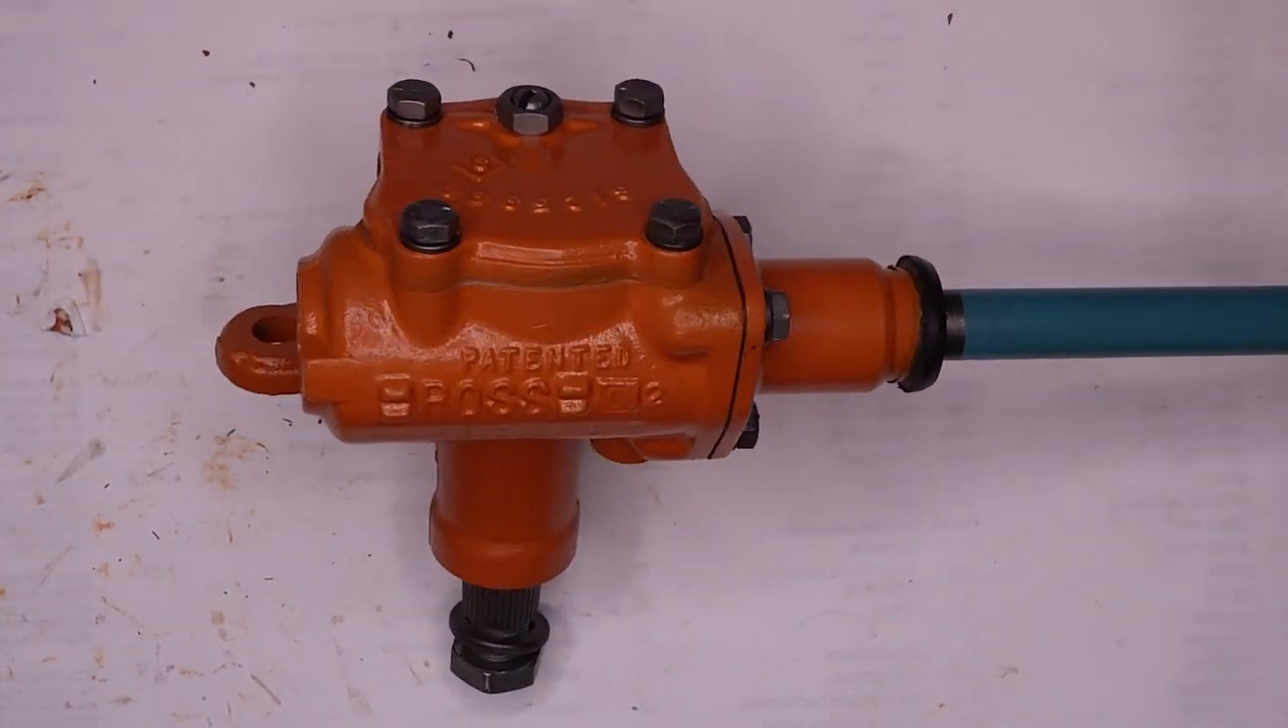Steering gear is complete.